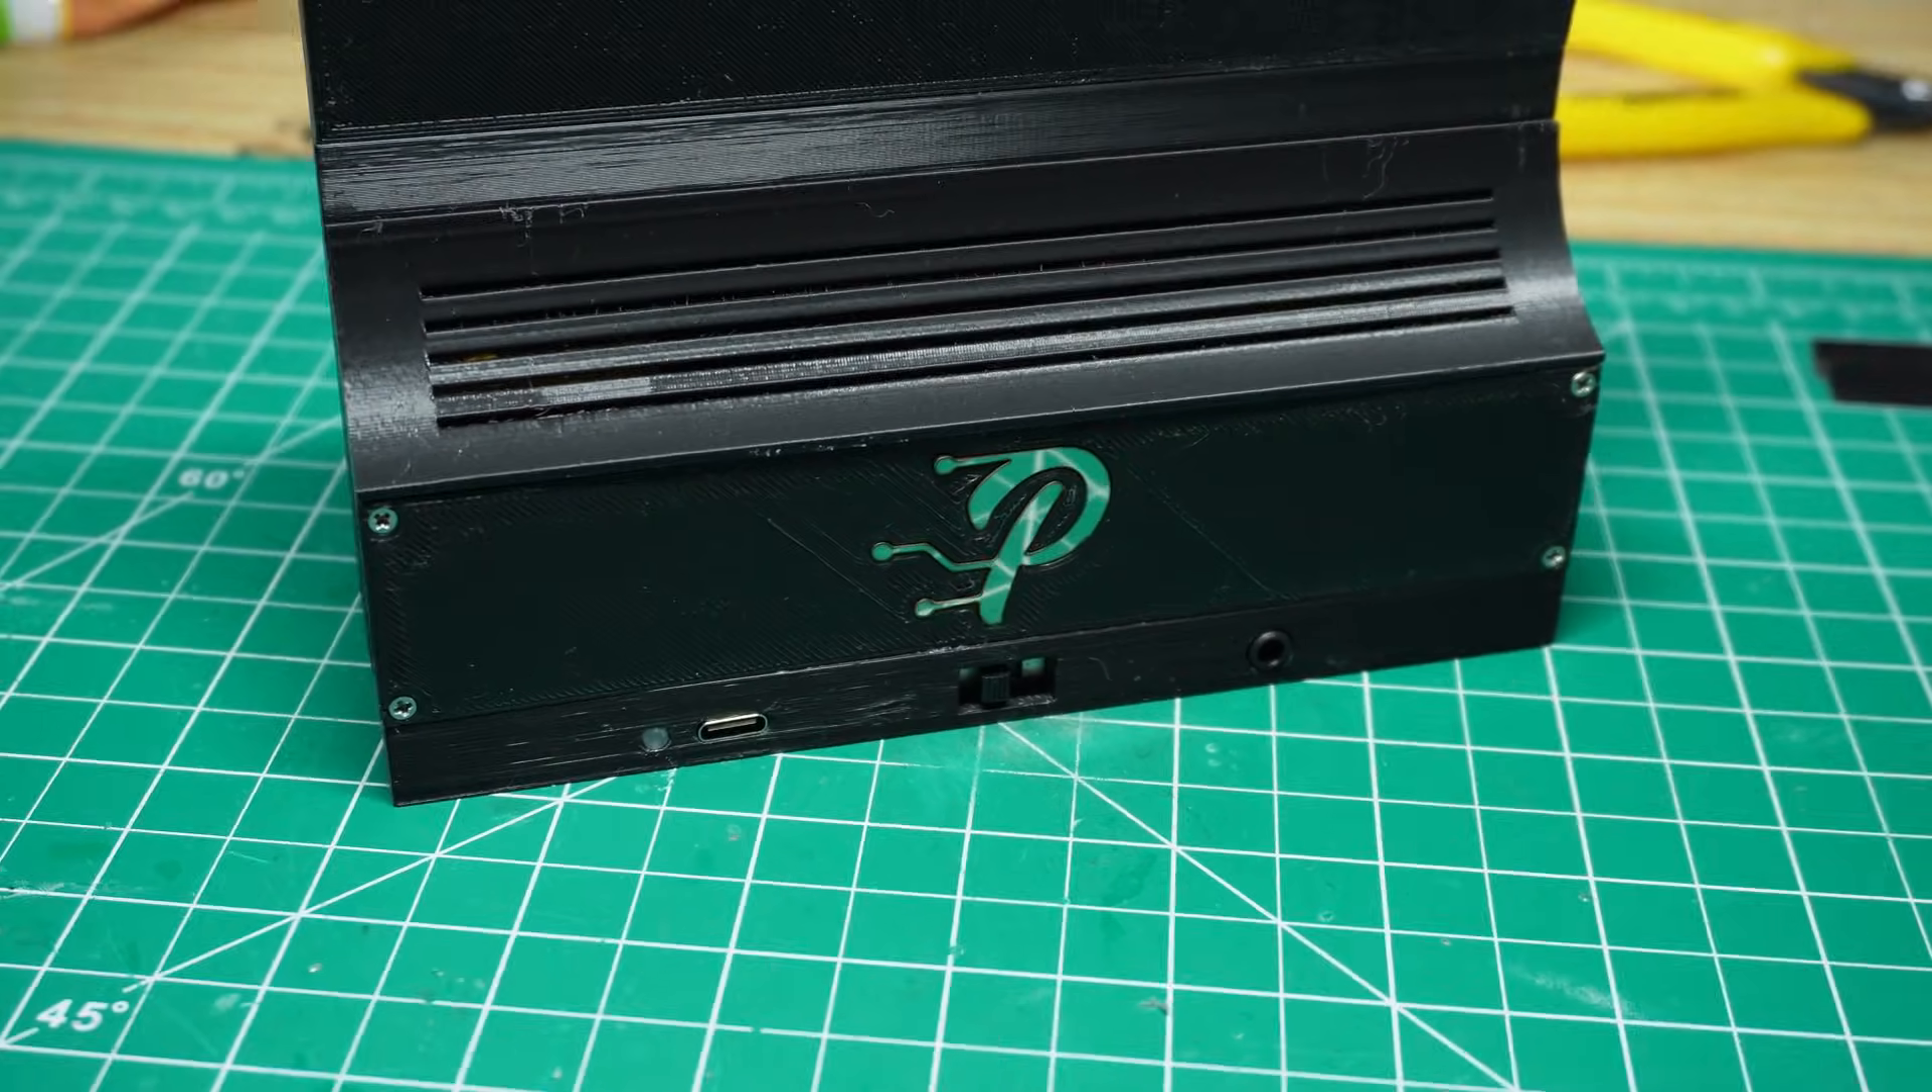Next, I glued the Plachi logo right on top of the circuit lid as a finishing touch, and then screwed the lid in.